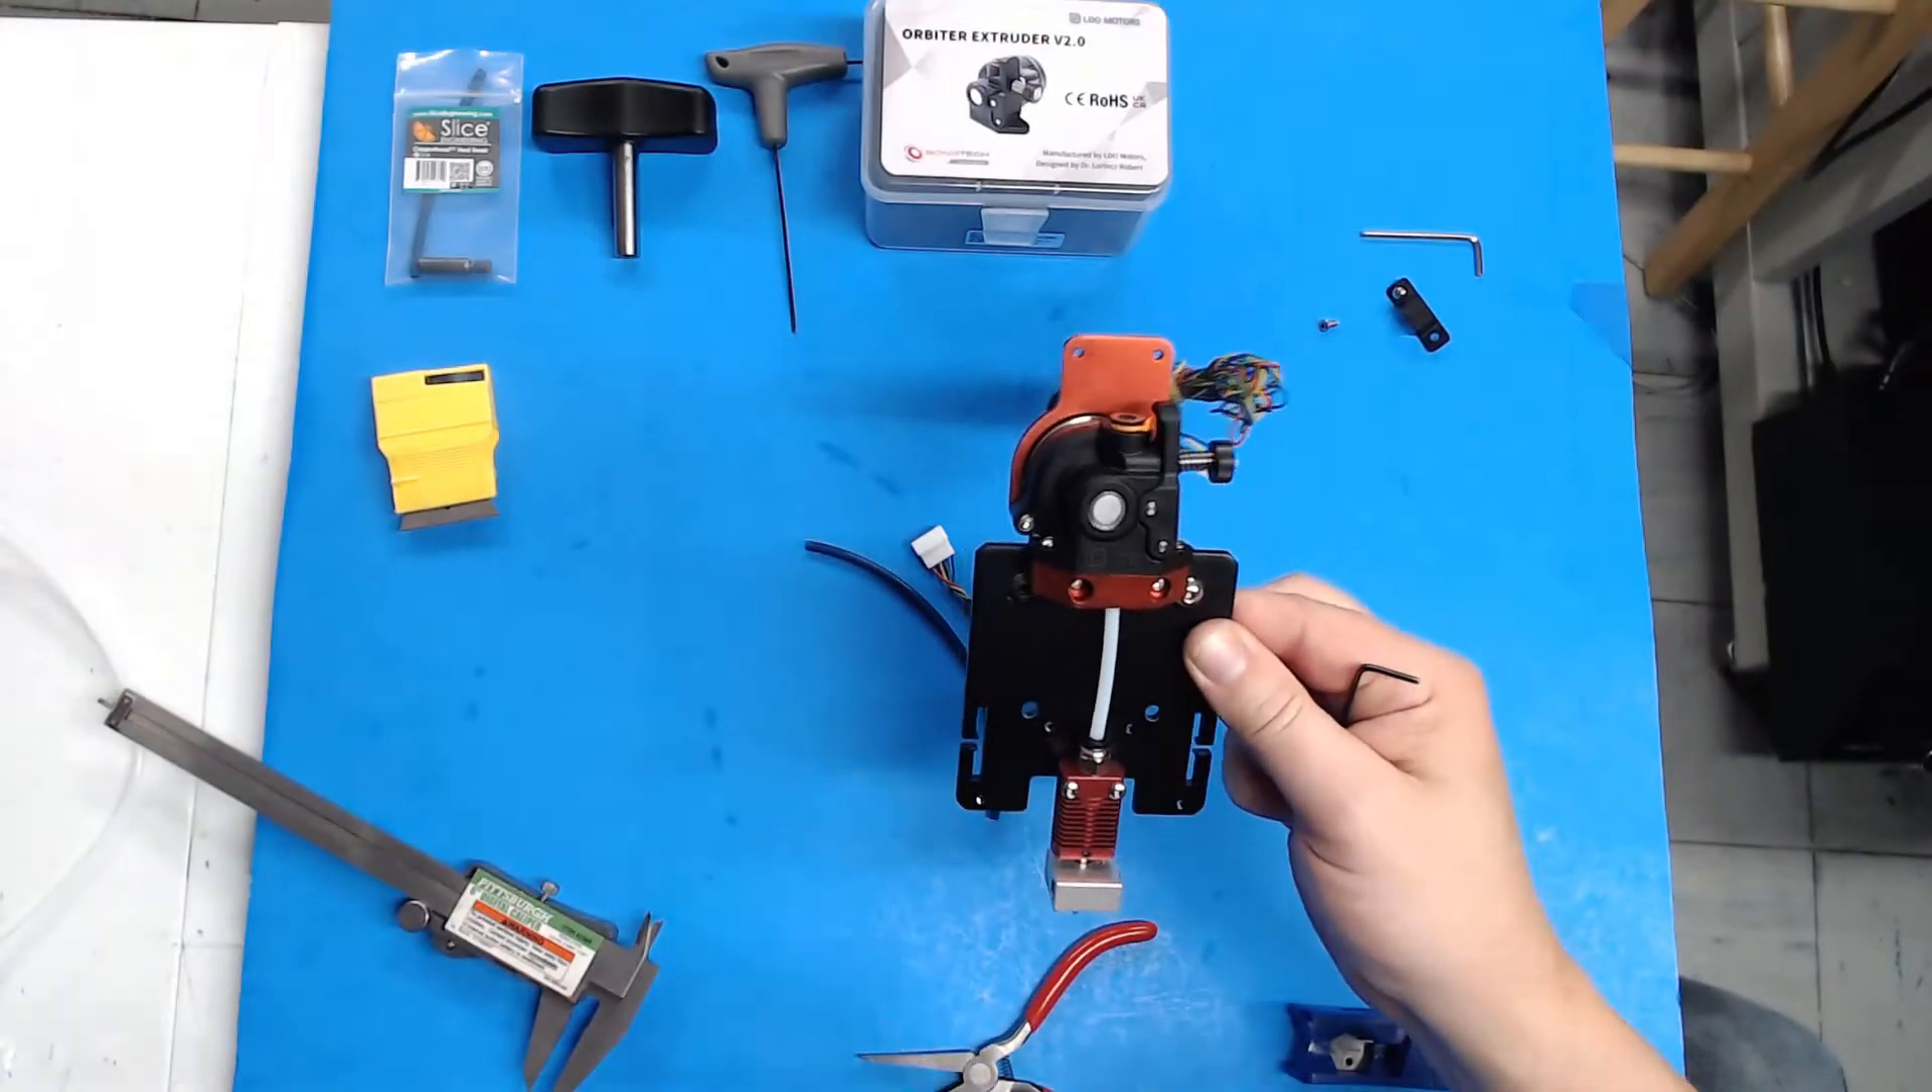Now you've completed installing your orbiter.